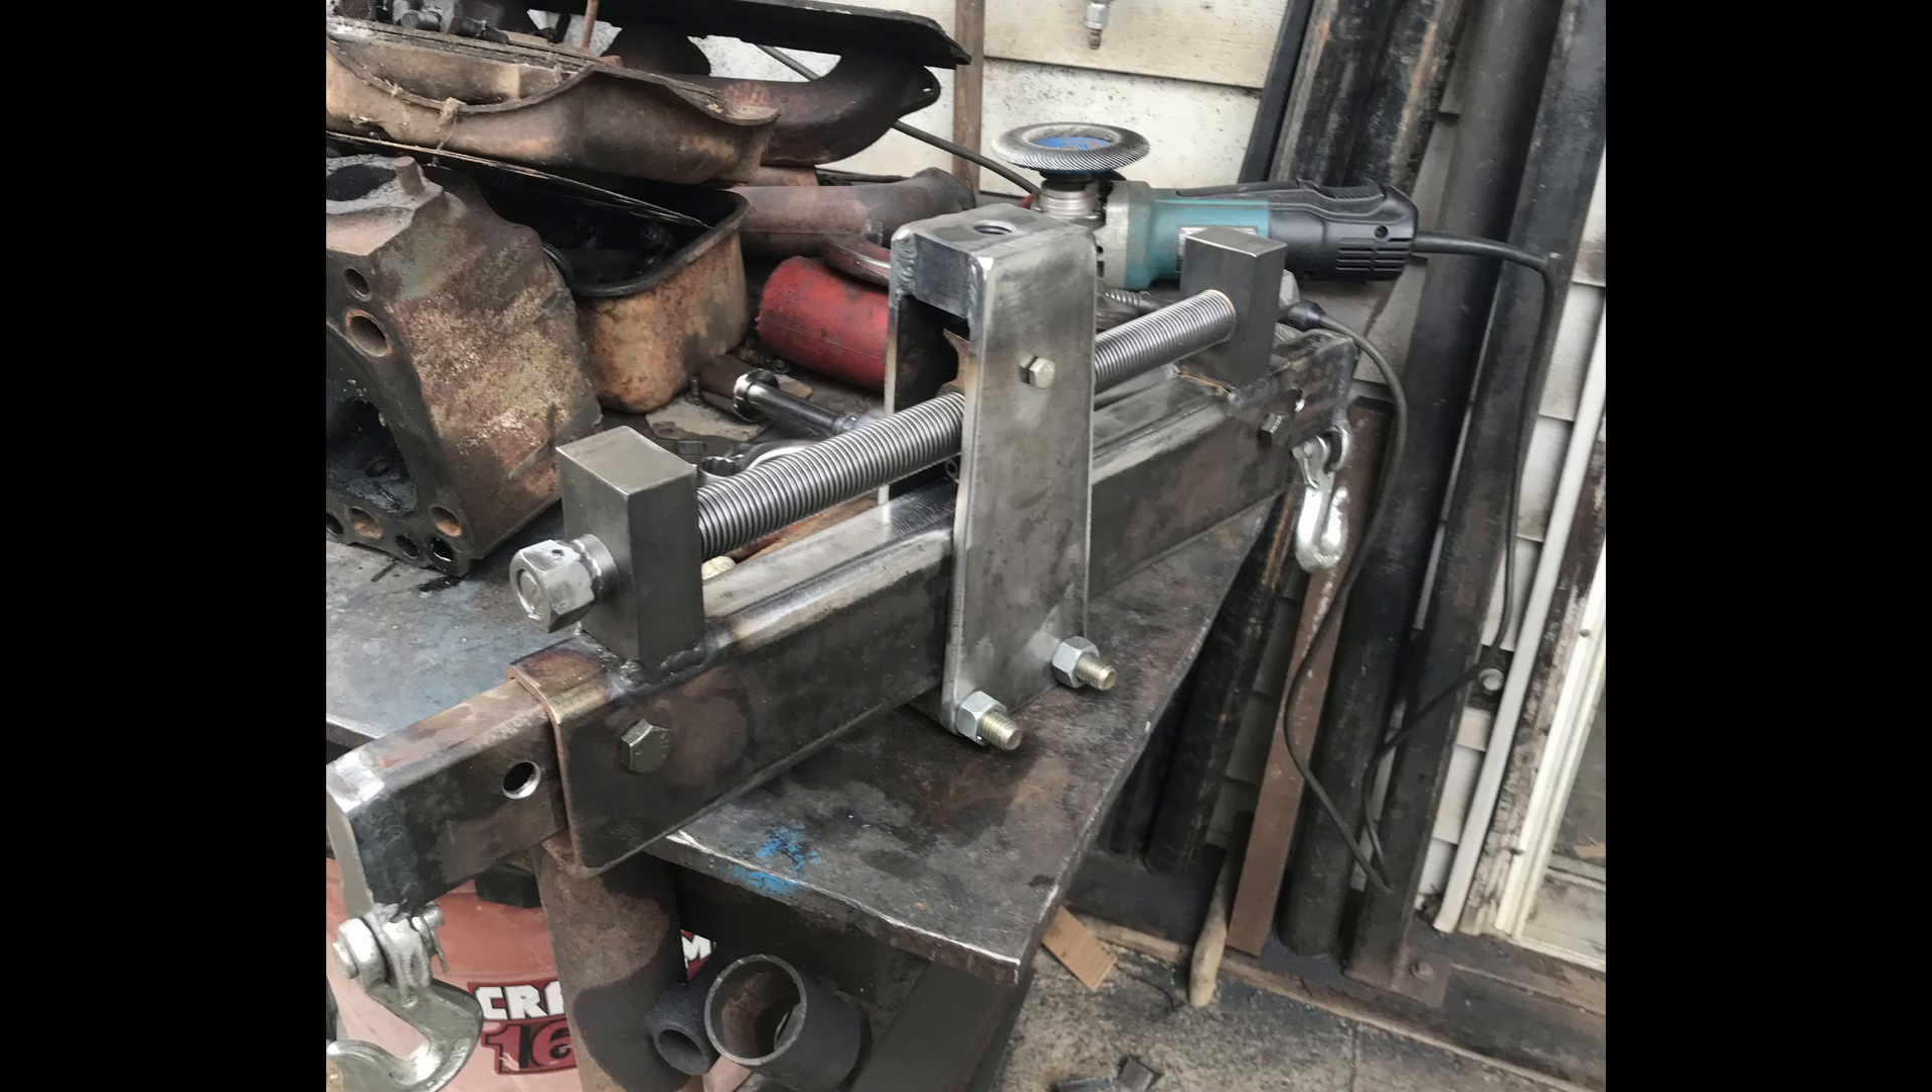There's the assembly pretty much put together we've welded up the top all the way around.